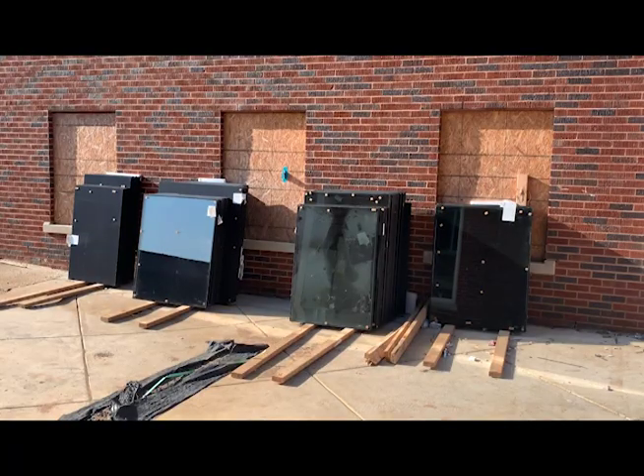Most of the glass panels are installed except for the first floor, which remains boarded up.